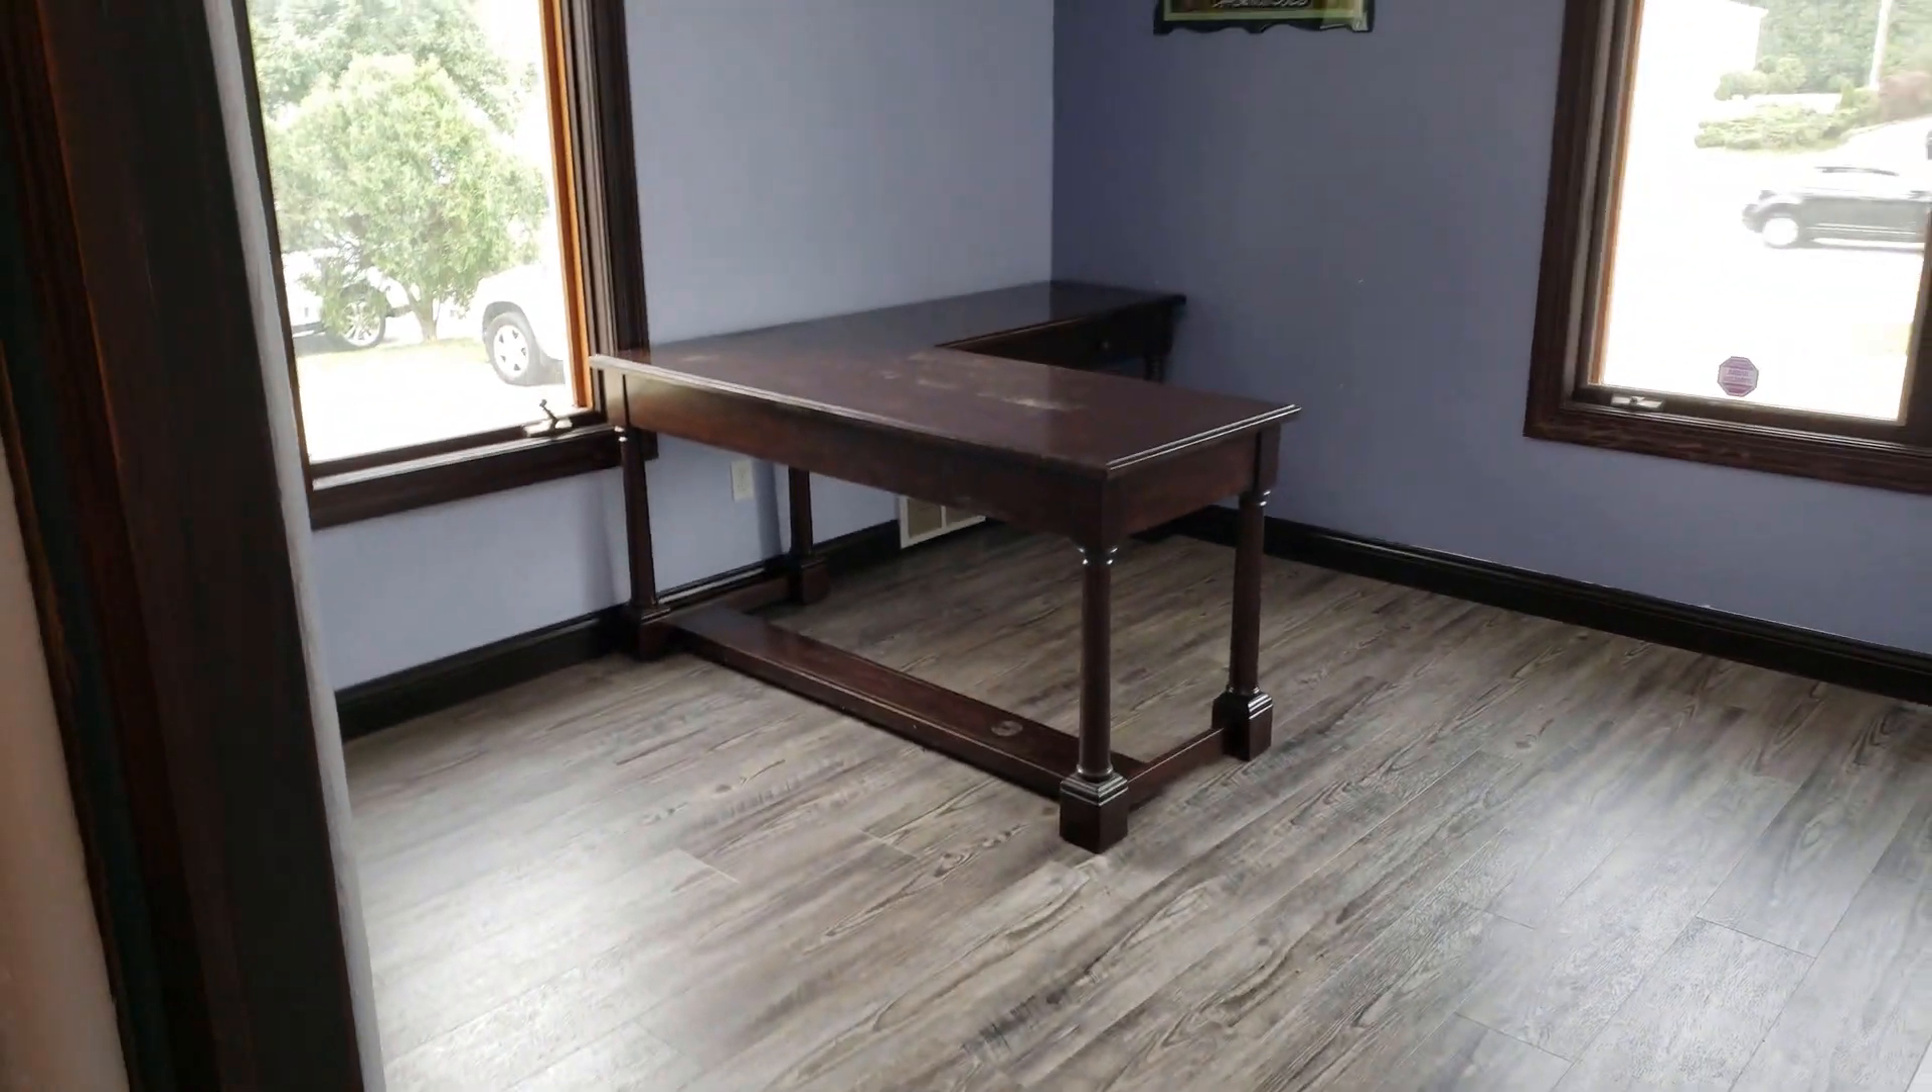There you go floor installed this office is done.